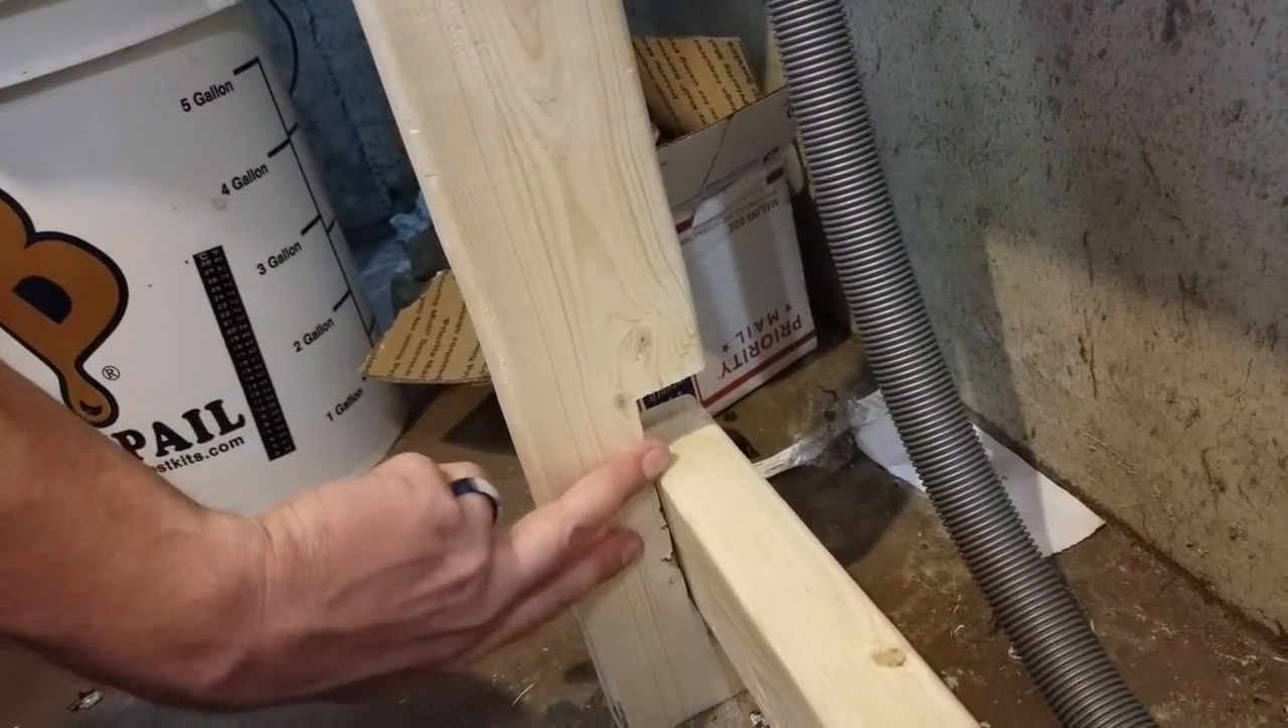We did not measure twice and now we have a little gap here.